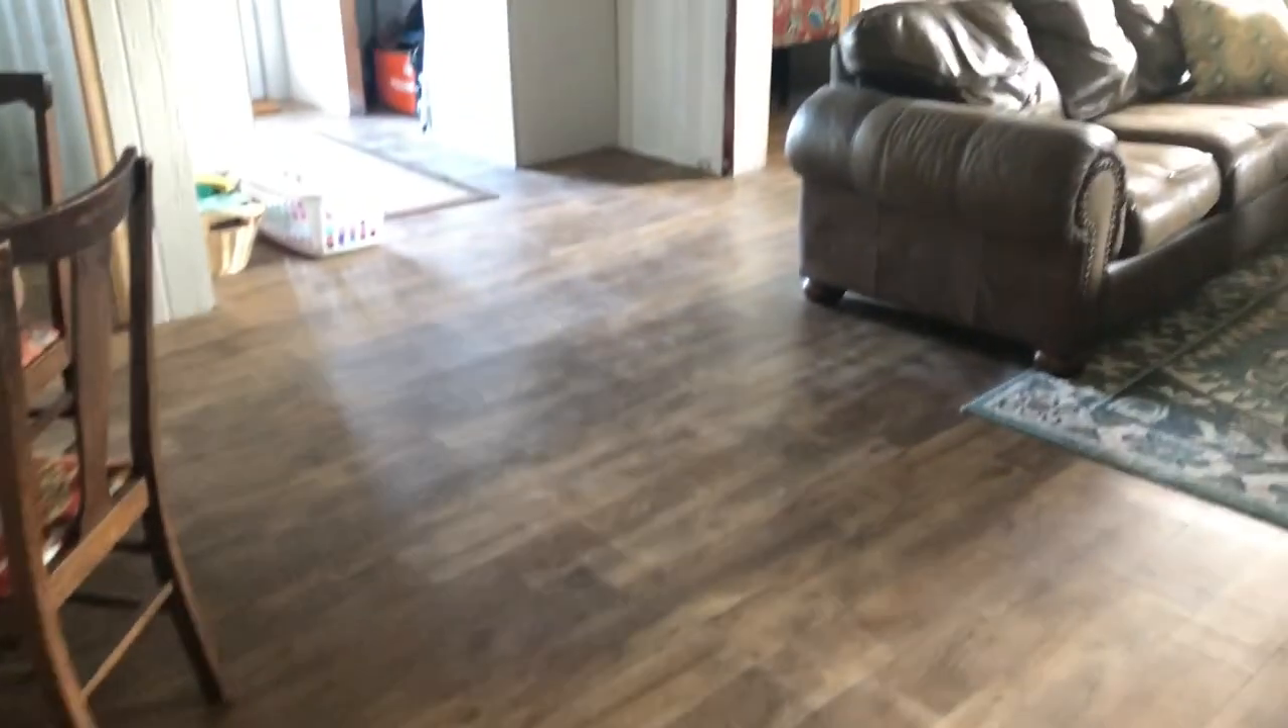We've got all the flooring is in.